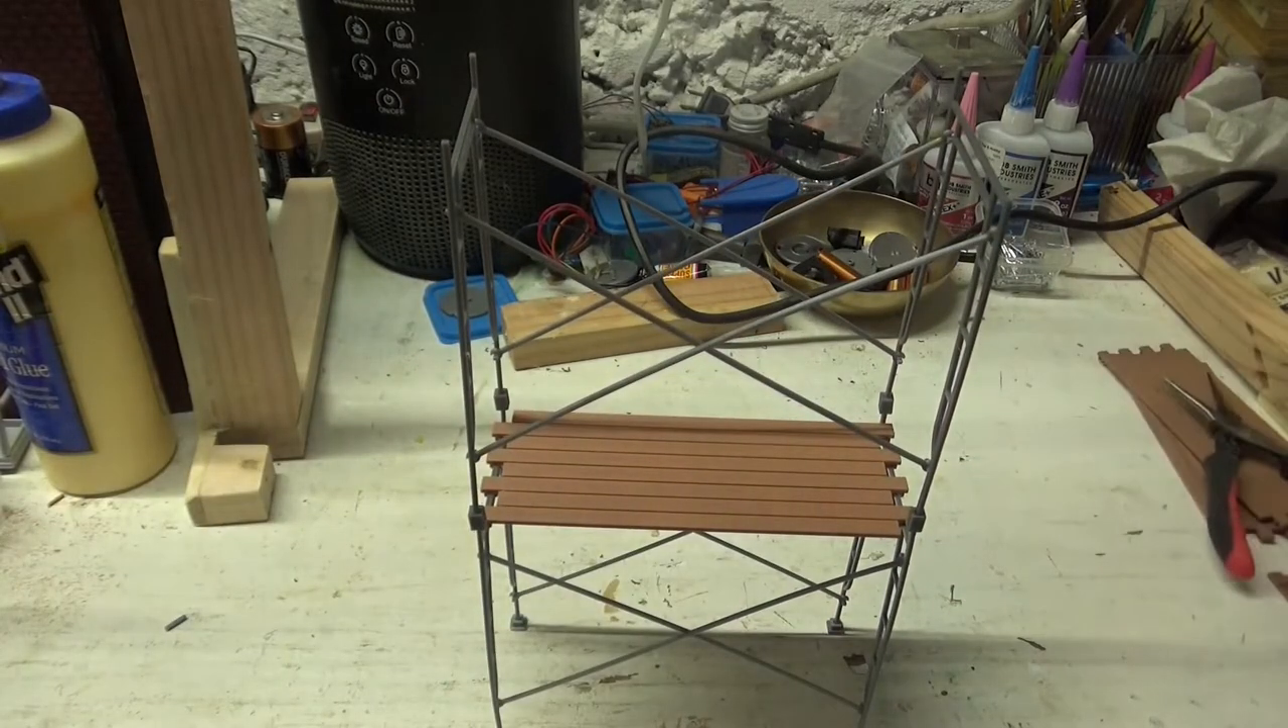So now we've got a second, a two -story, two -level piece of scaffolding.